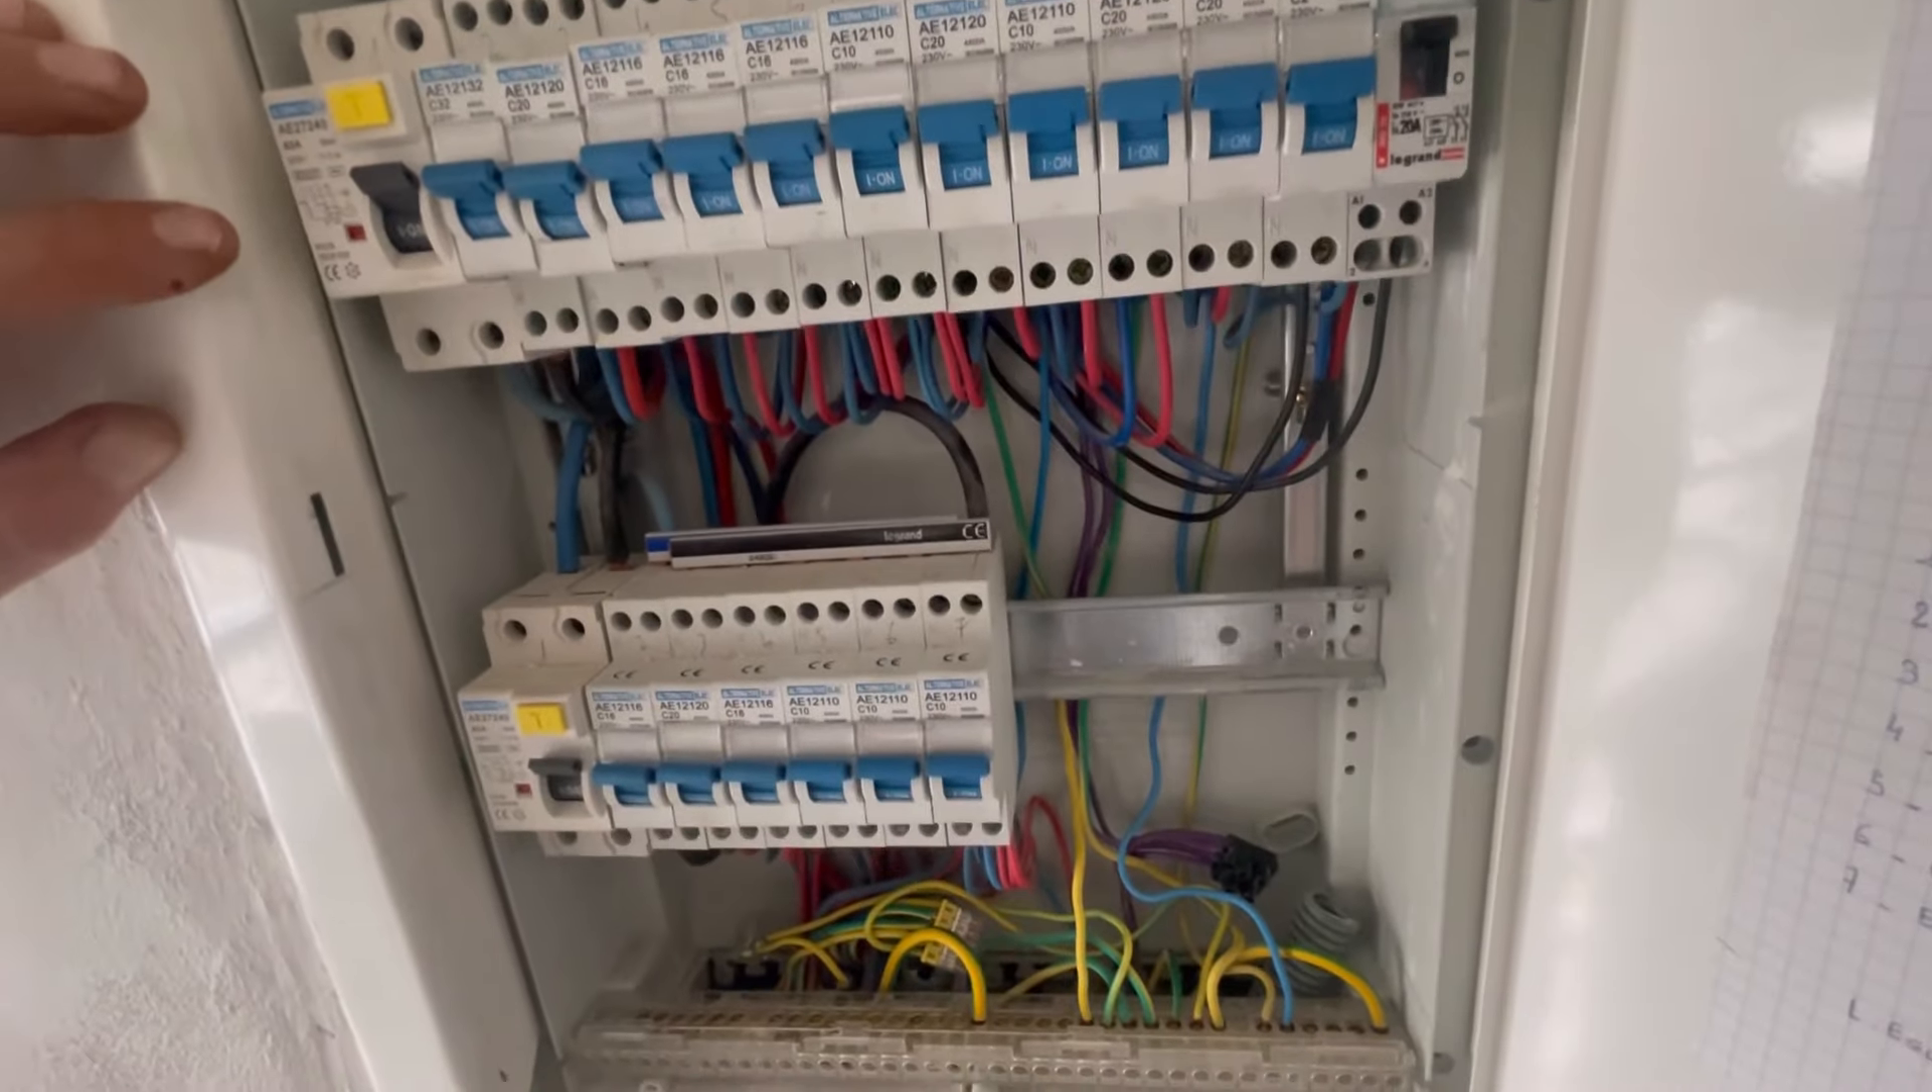On constate que tout le tableau électrique est monté pas de difficulté et ça tient.